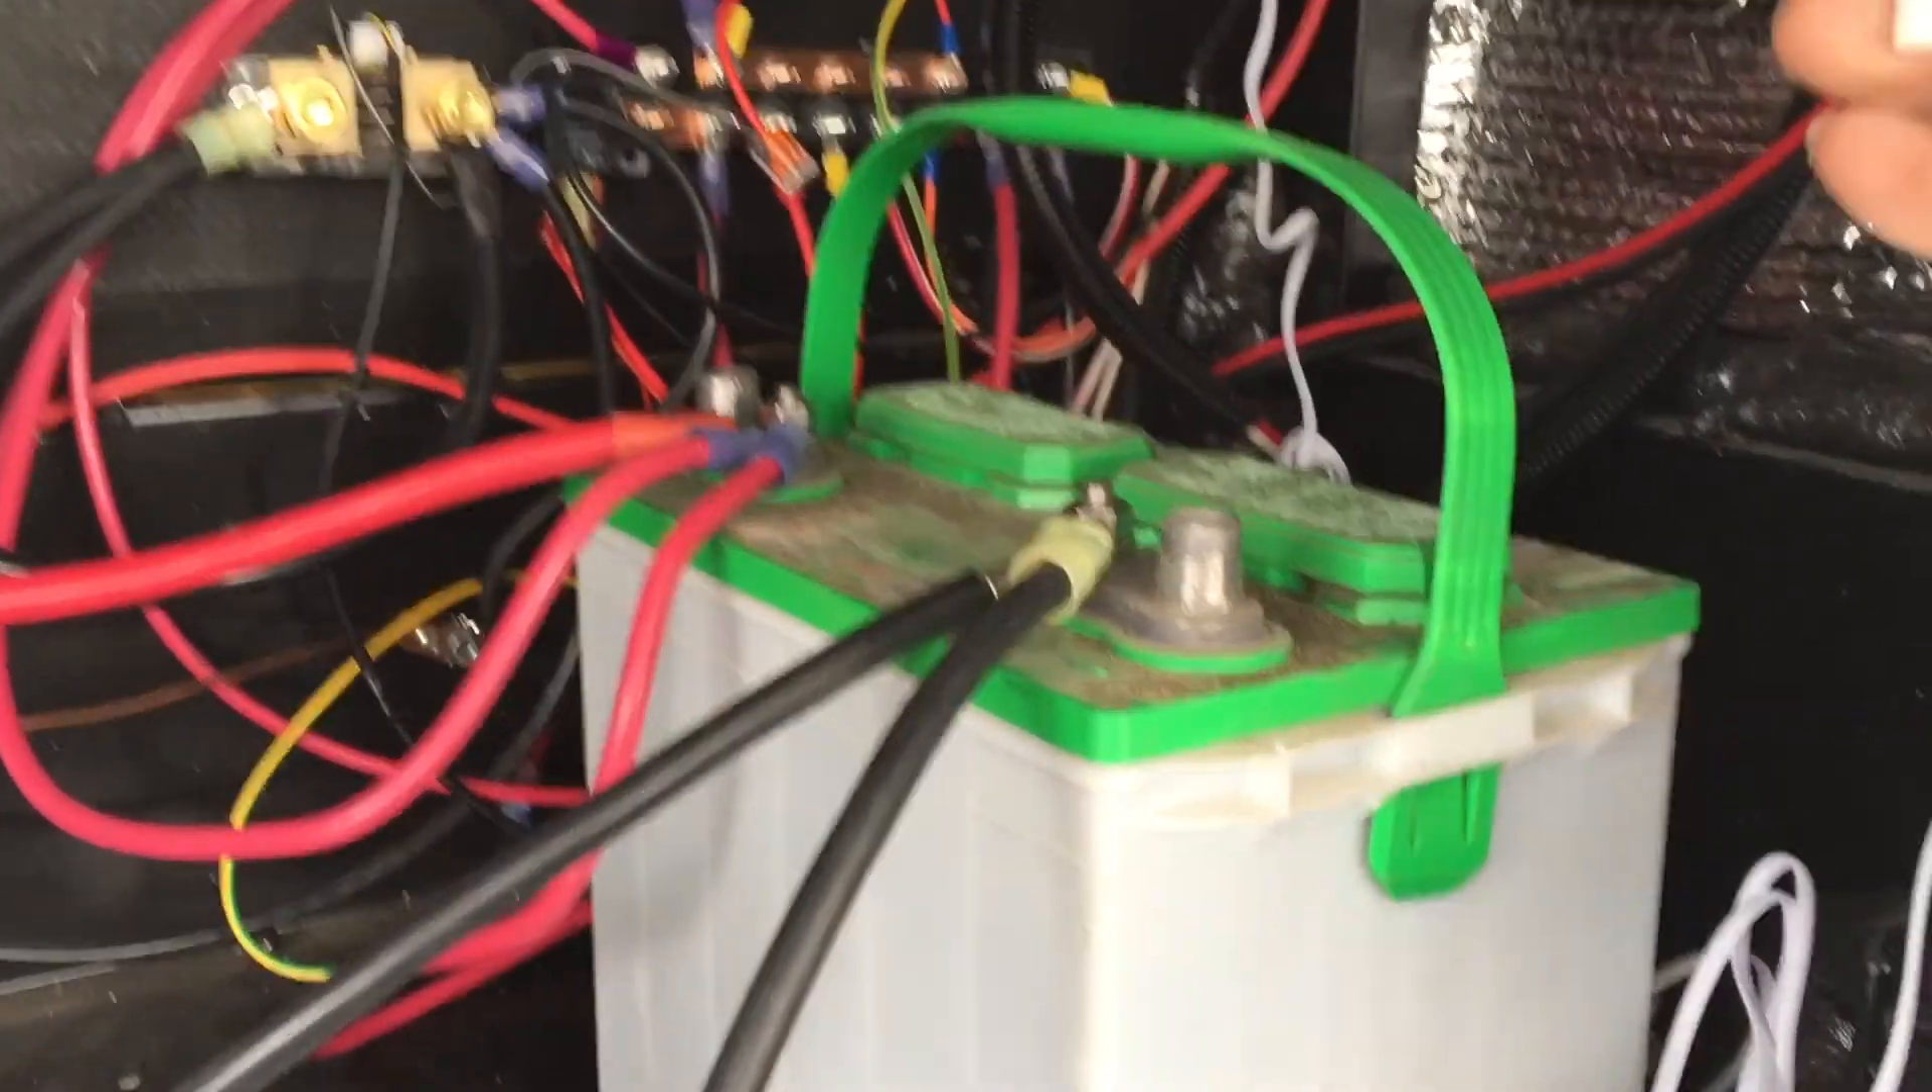All right, I have gone ahead and put this battery in just for a demo until I get my lithium battery.